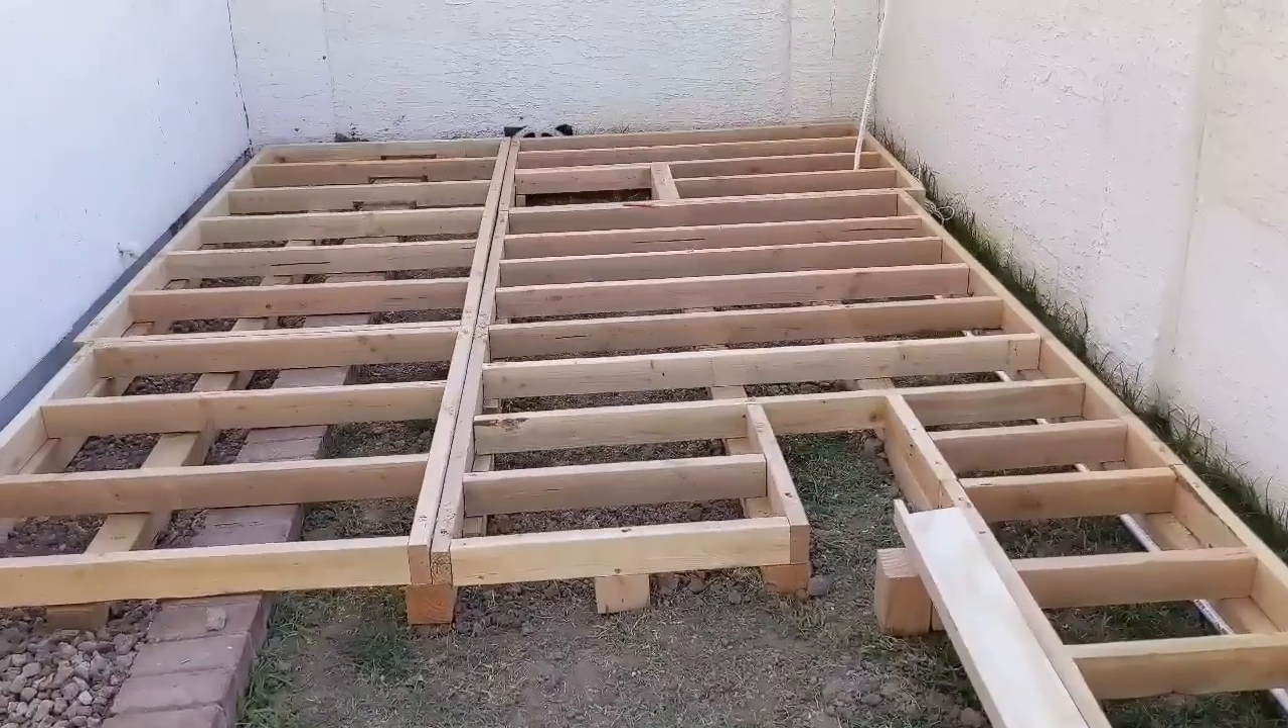Patio is all framed out here.